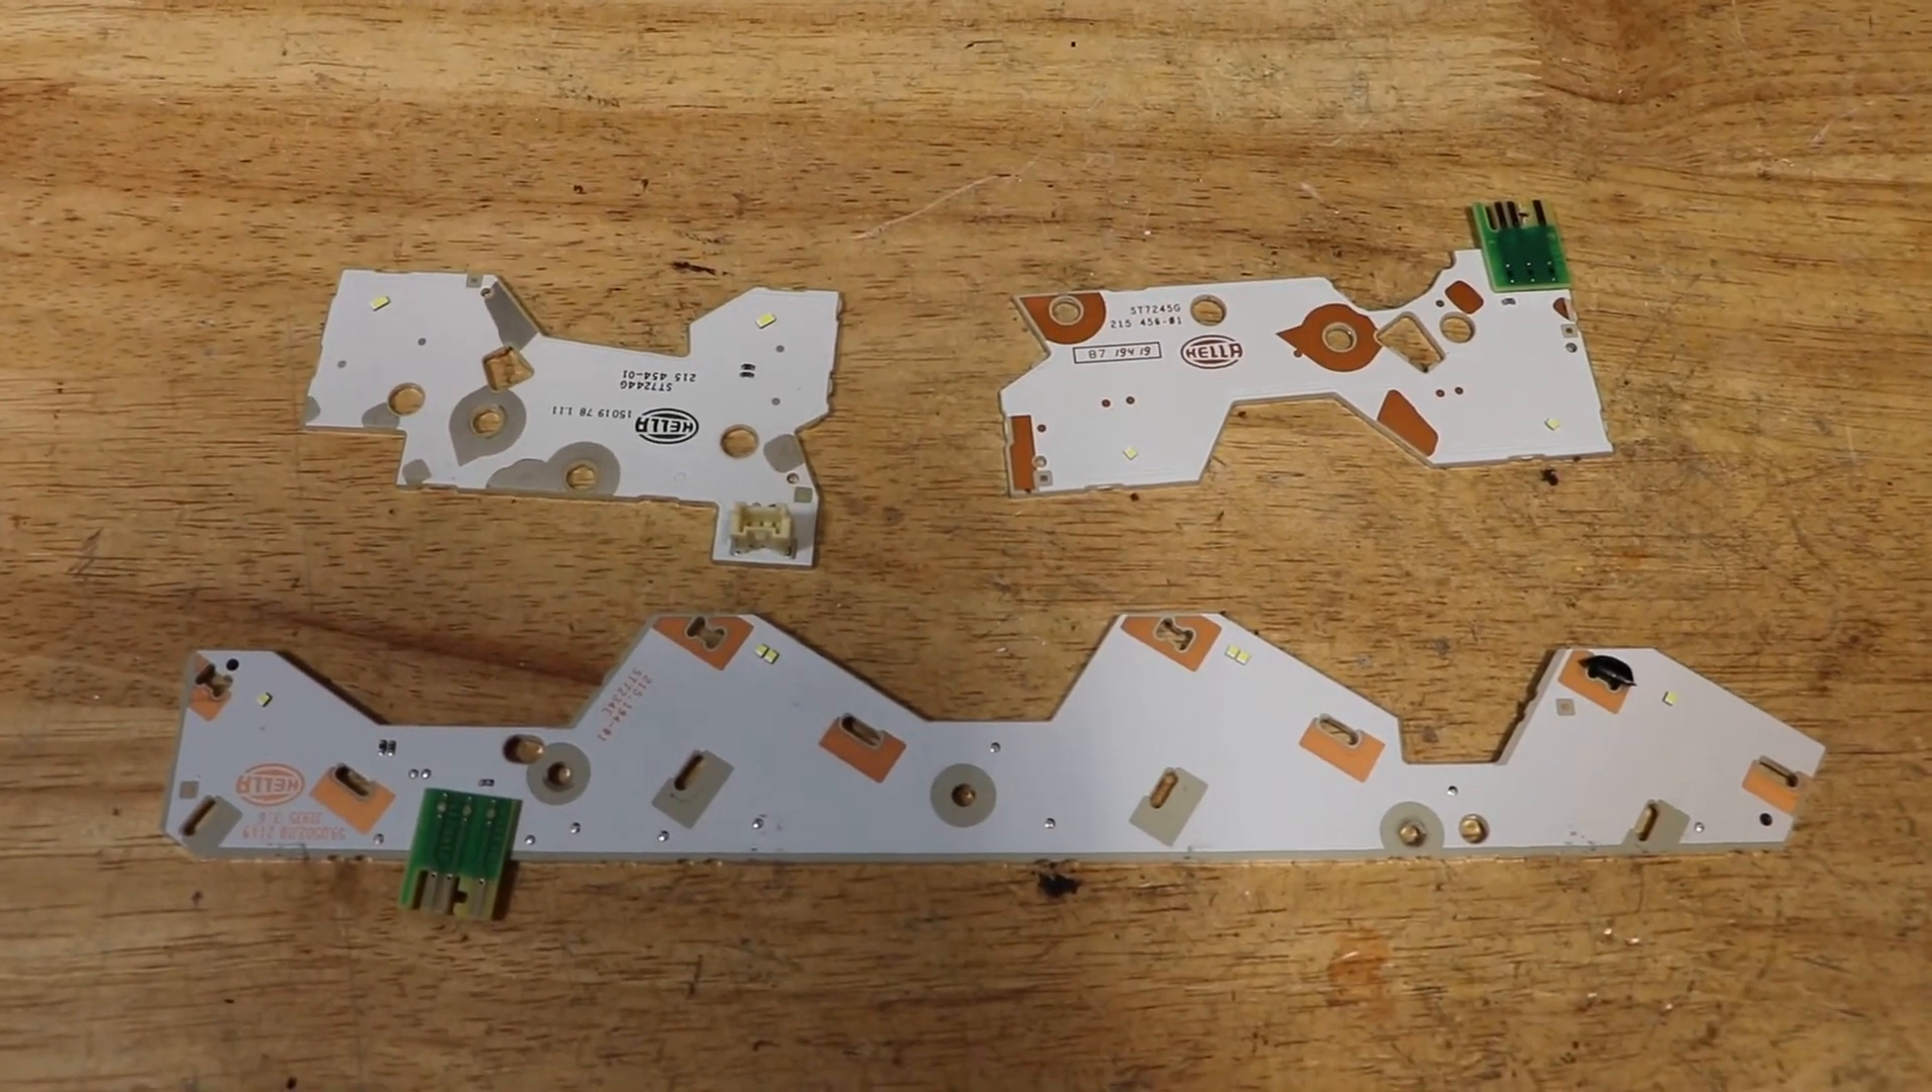Here are all of the LED circuit boards out of the light.